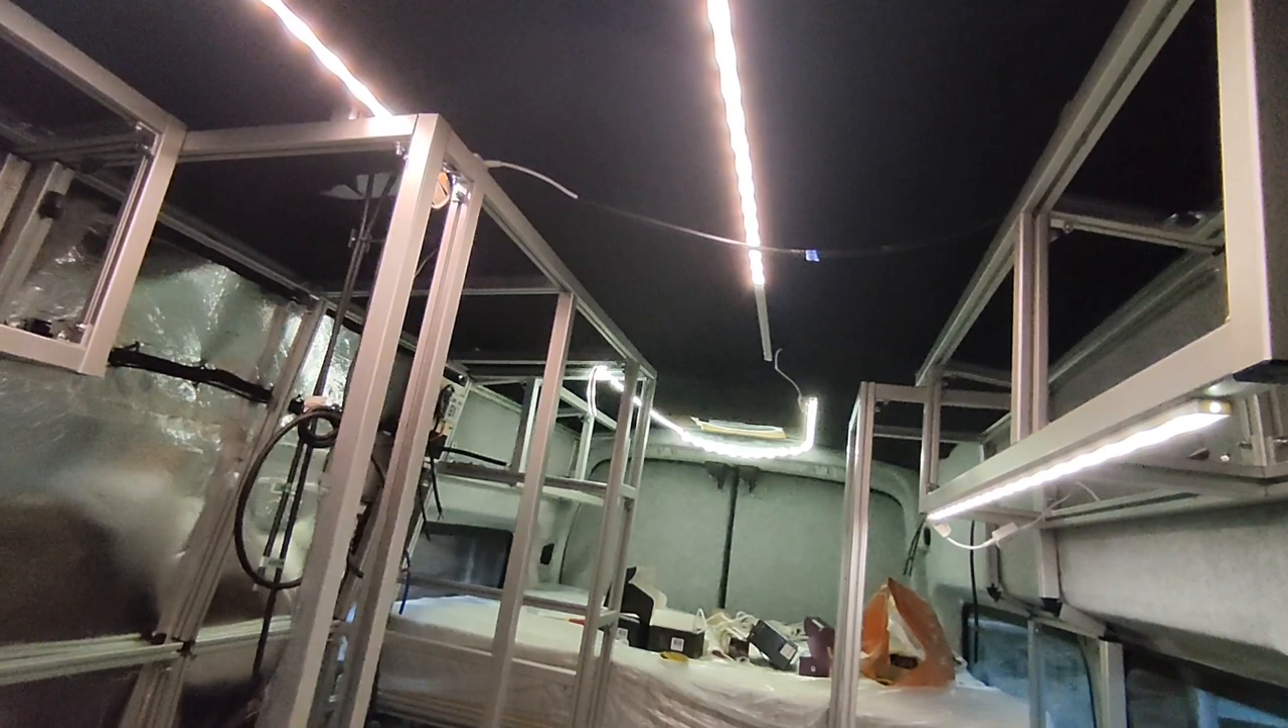So I've got three sets of Philips Hue light strips up and running now.